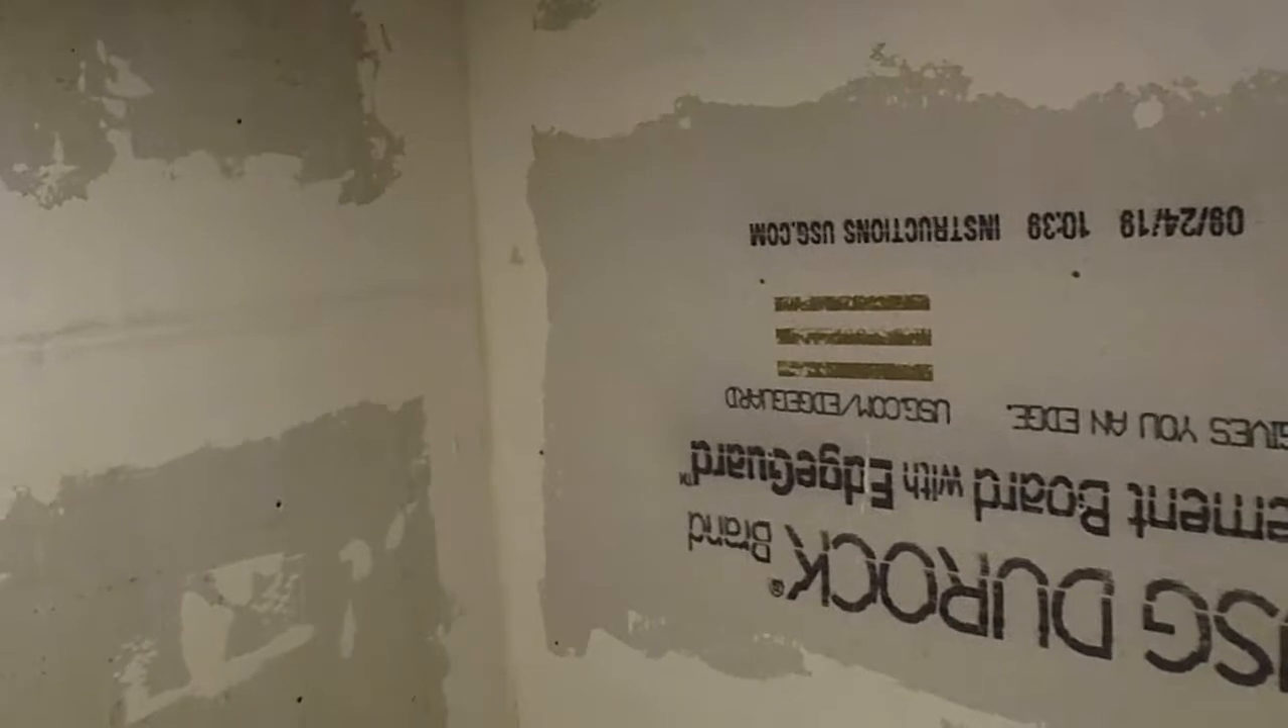So I put up the cement board backer.